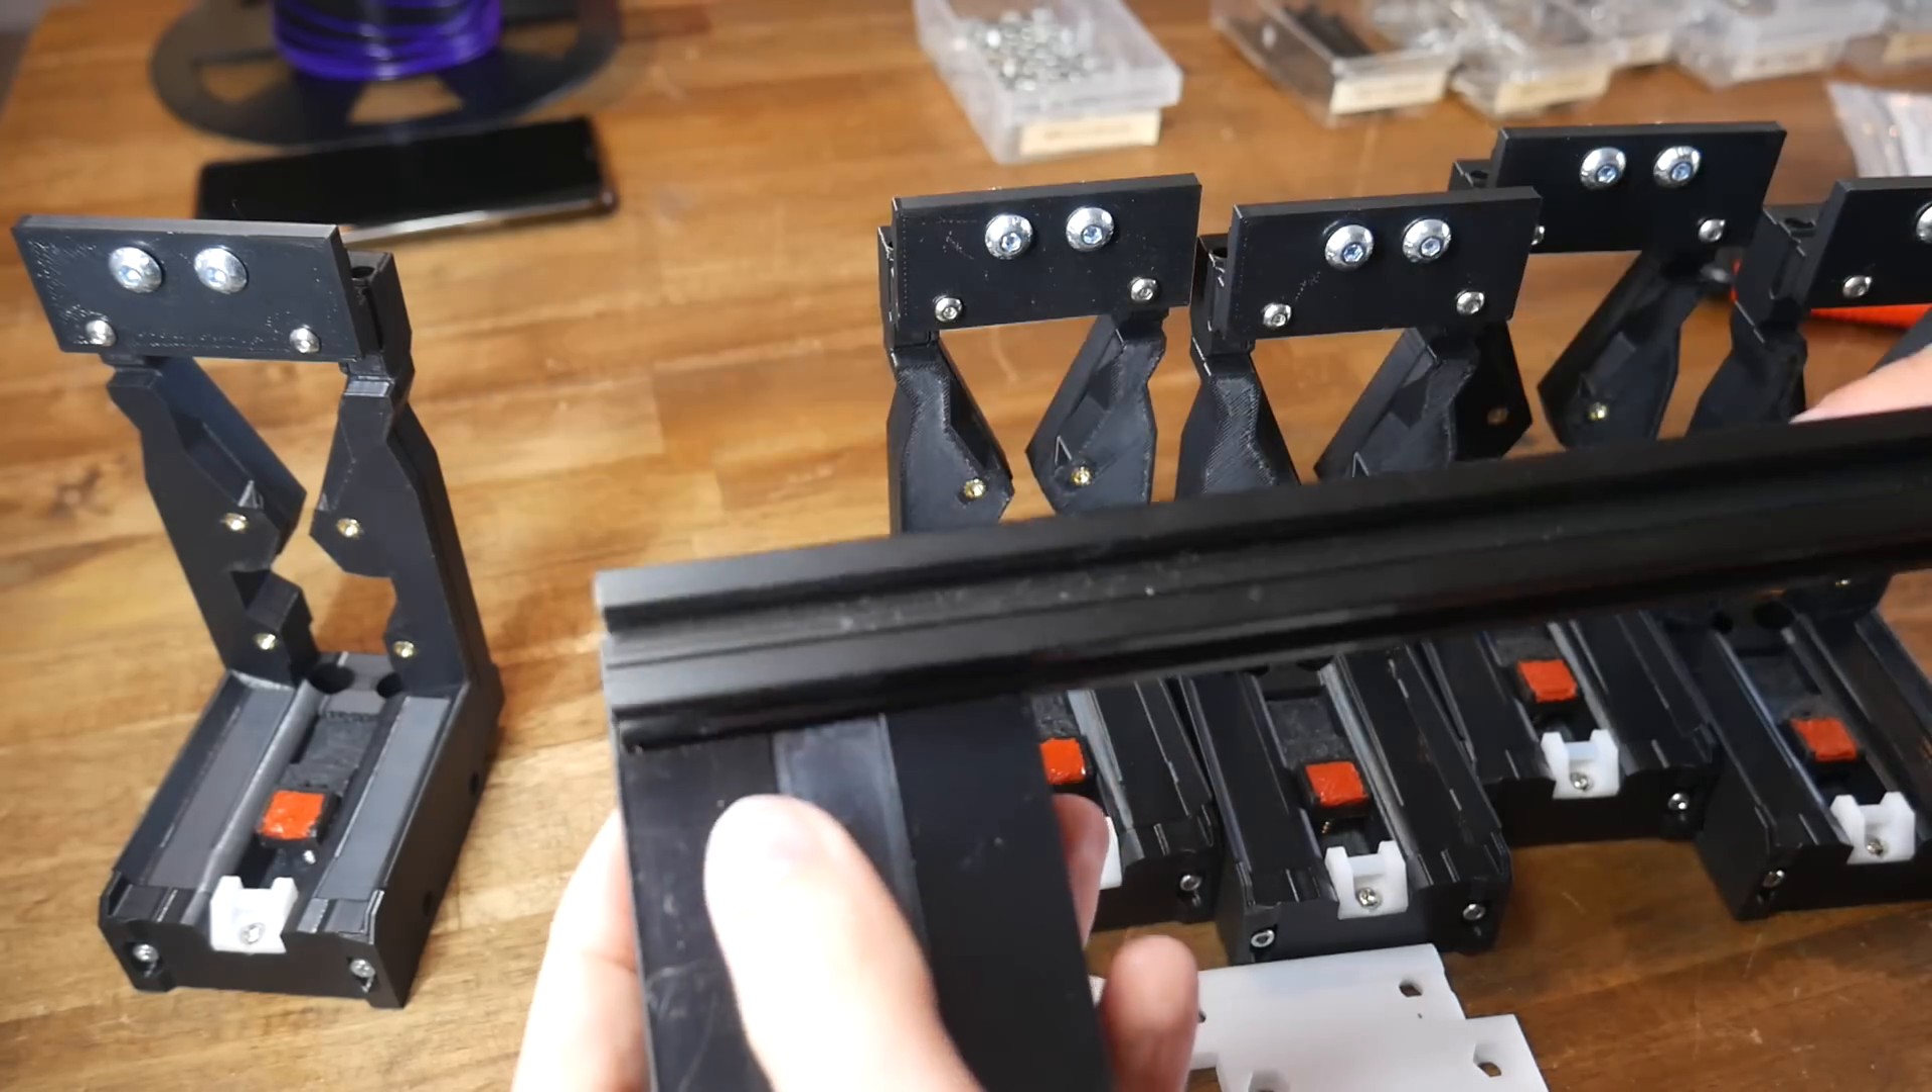That's the individual docks done, but now we need to link them together.